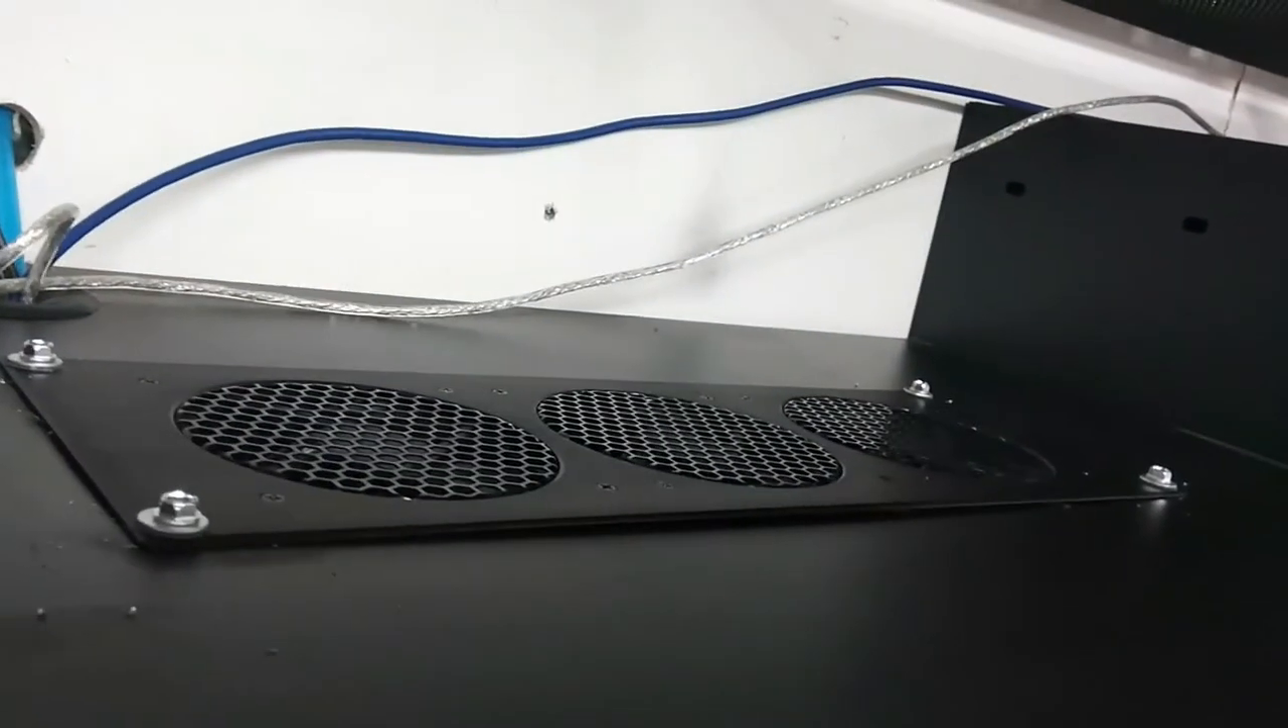And up on top, we now have our exit fan to take all the heat out of the cabinet here.